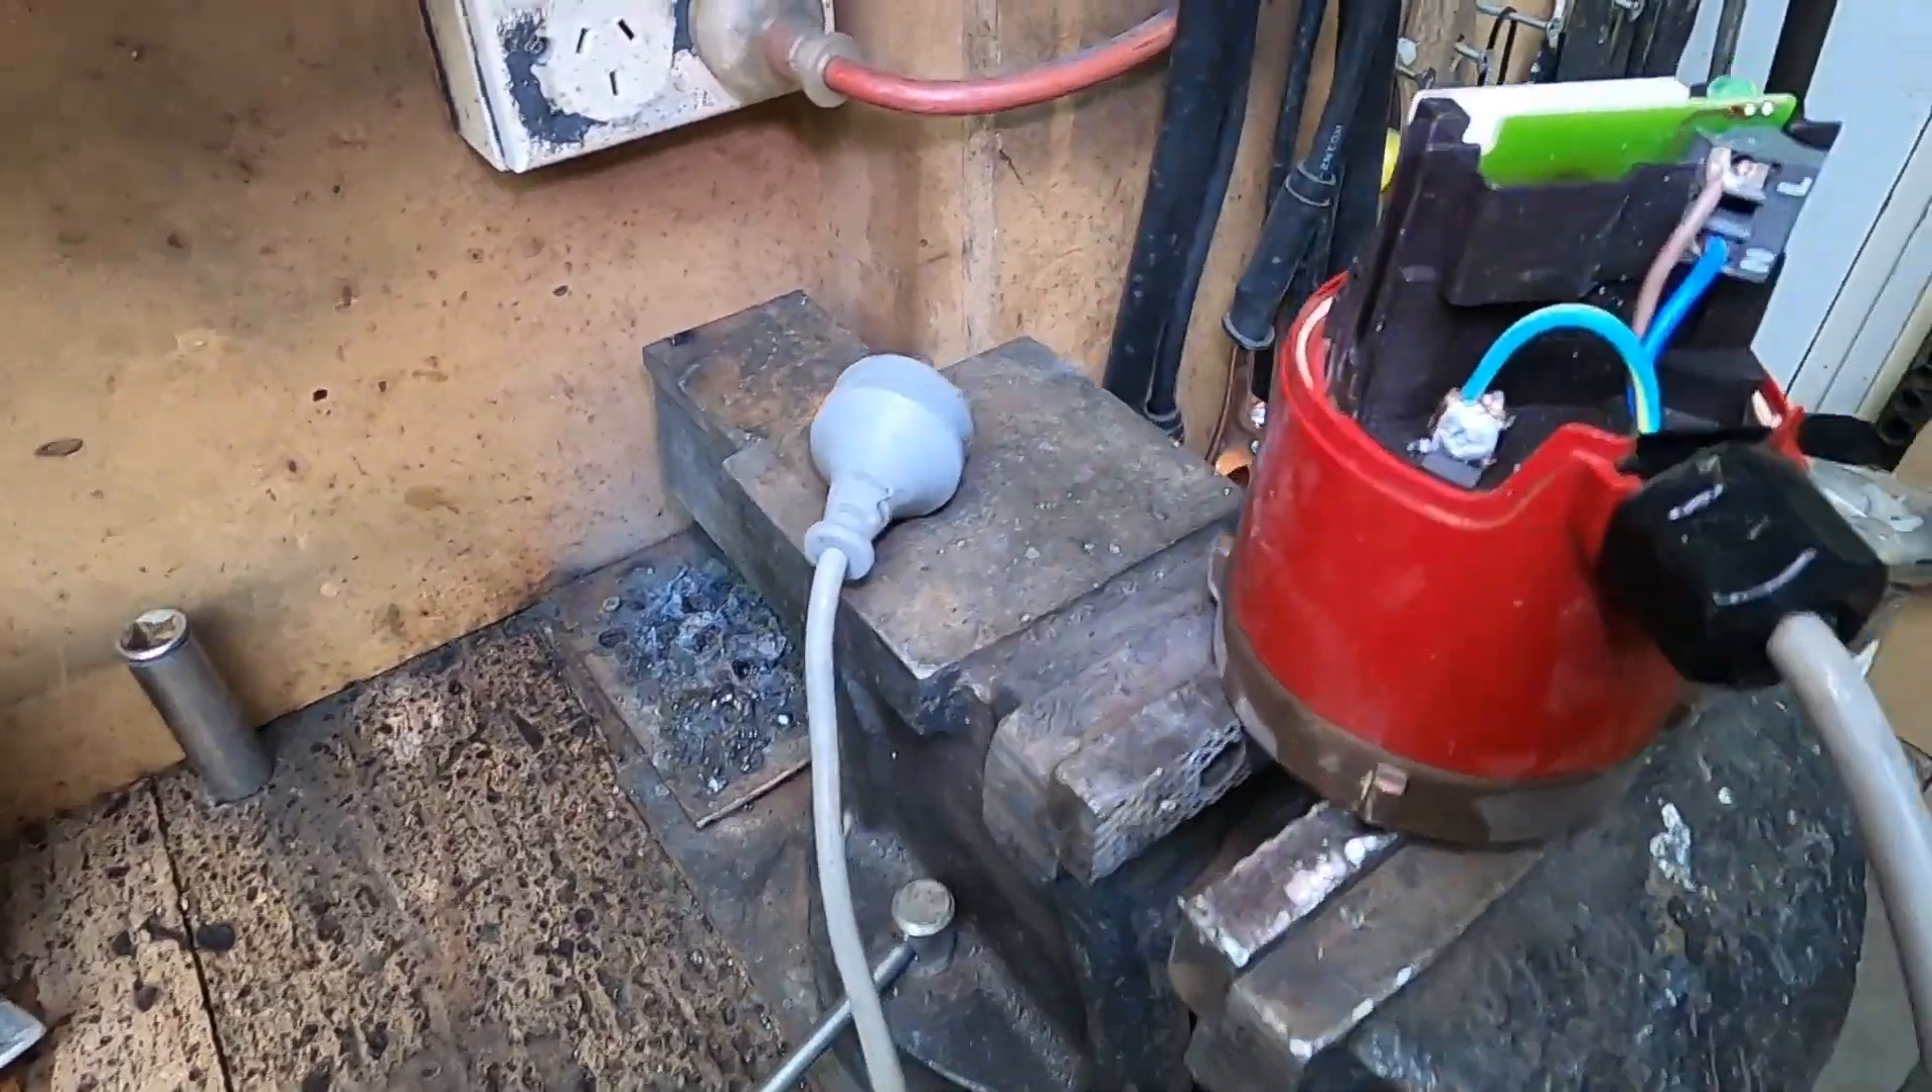I've just taken the cover off.